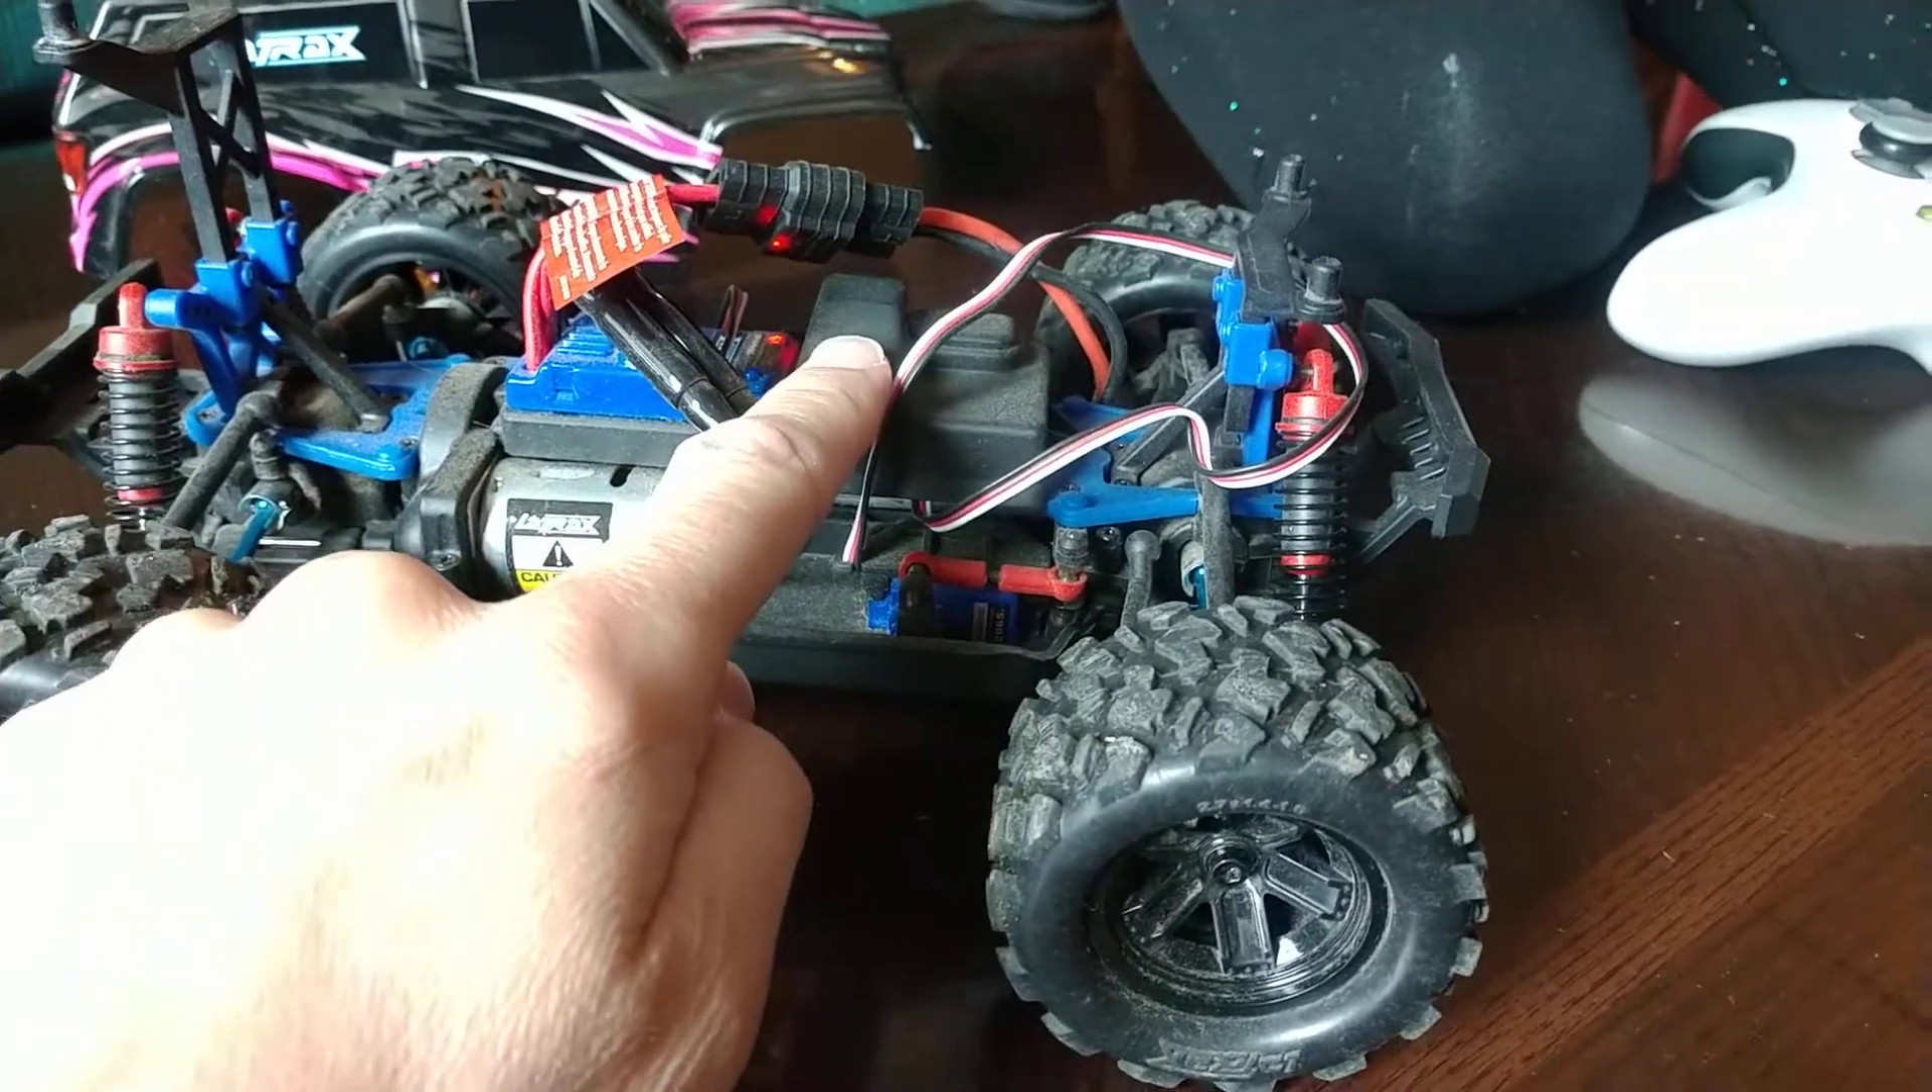Do be aware that the wire on the replacement is much much longer than the wire that comes on the factory one. So it doesn't fit under the case. That's why it's kind of draped around for now.